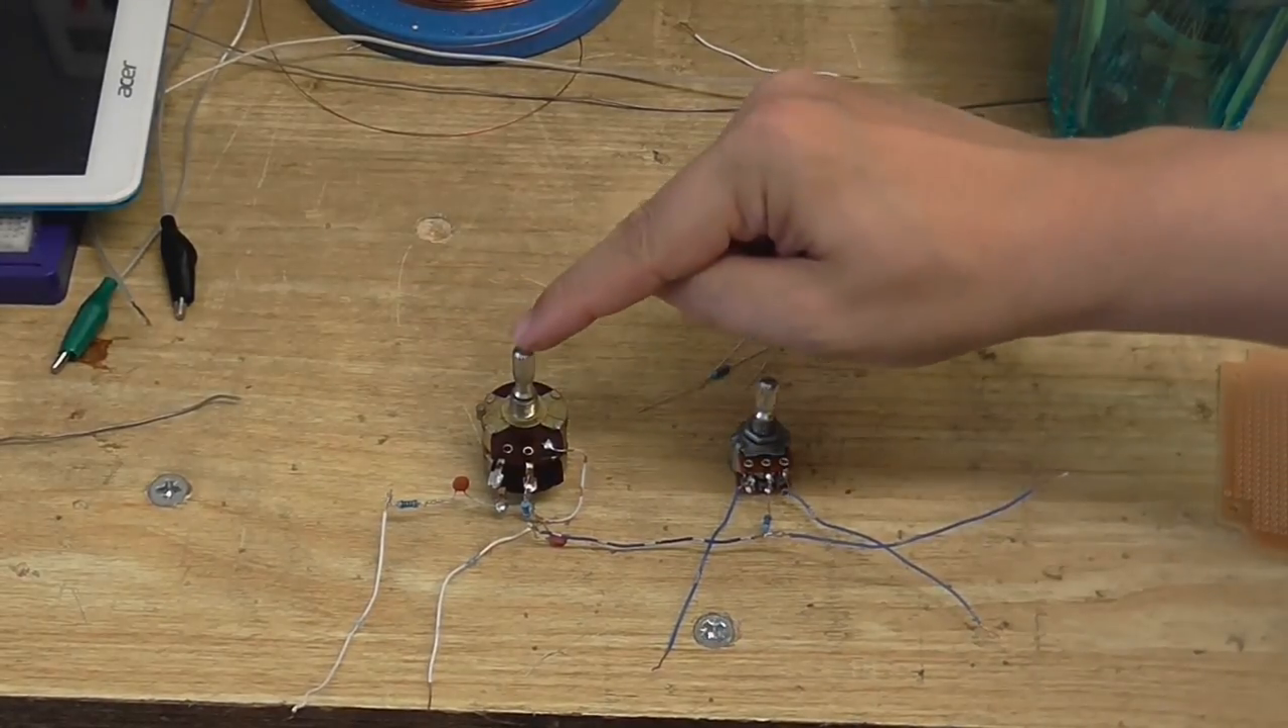Right, so I've done the point-to-point wiring.